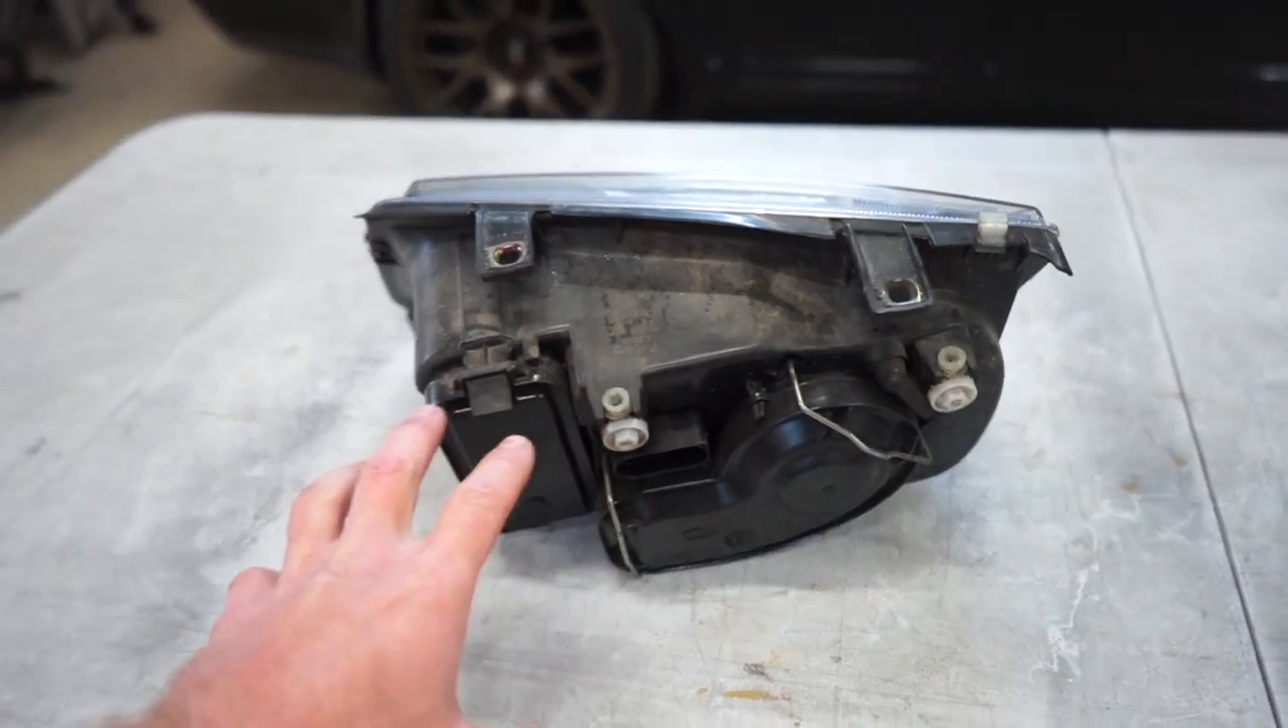All right we got the headlights off.